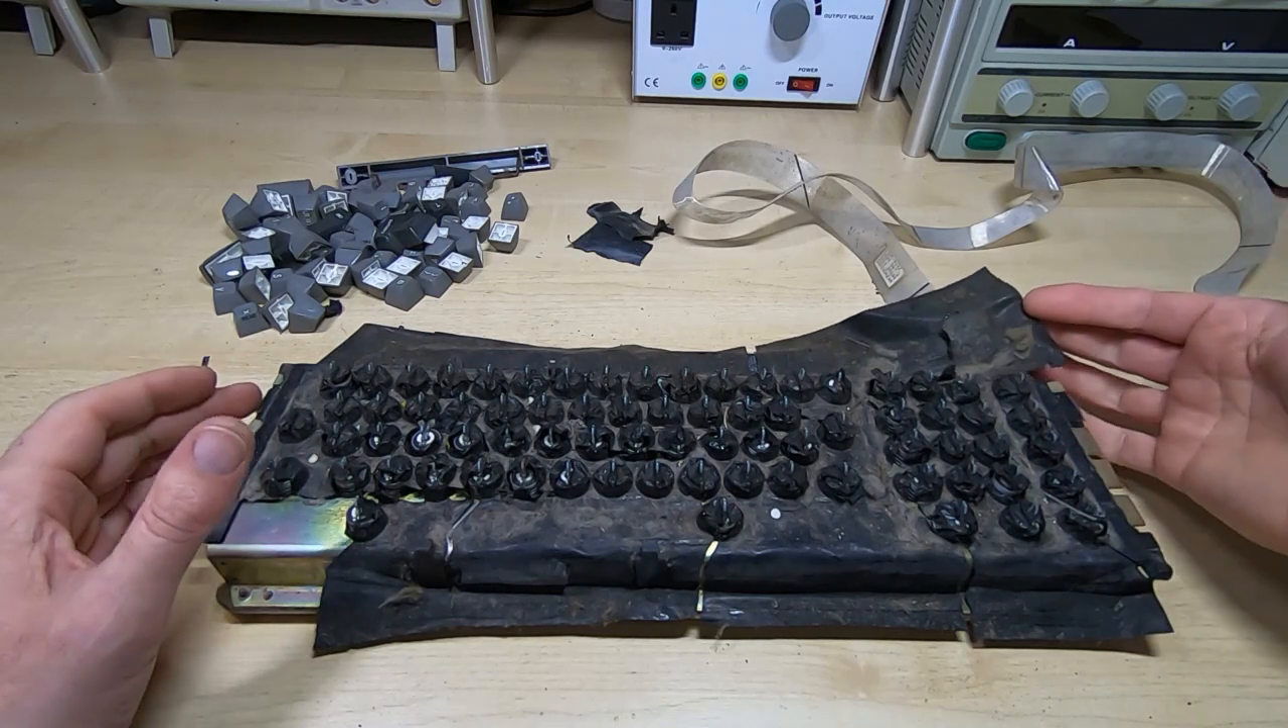I have all the keycaps removed.